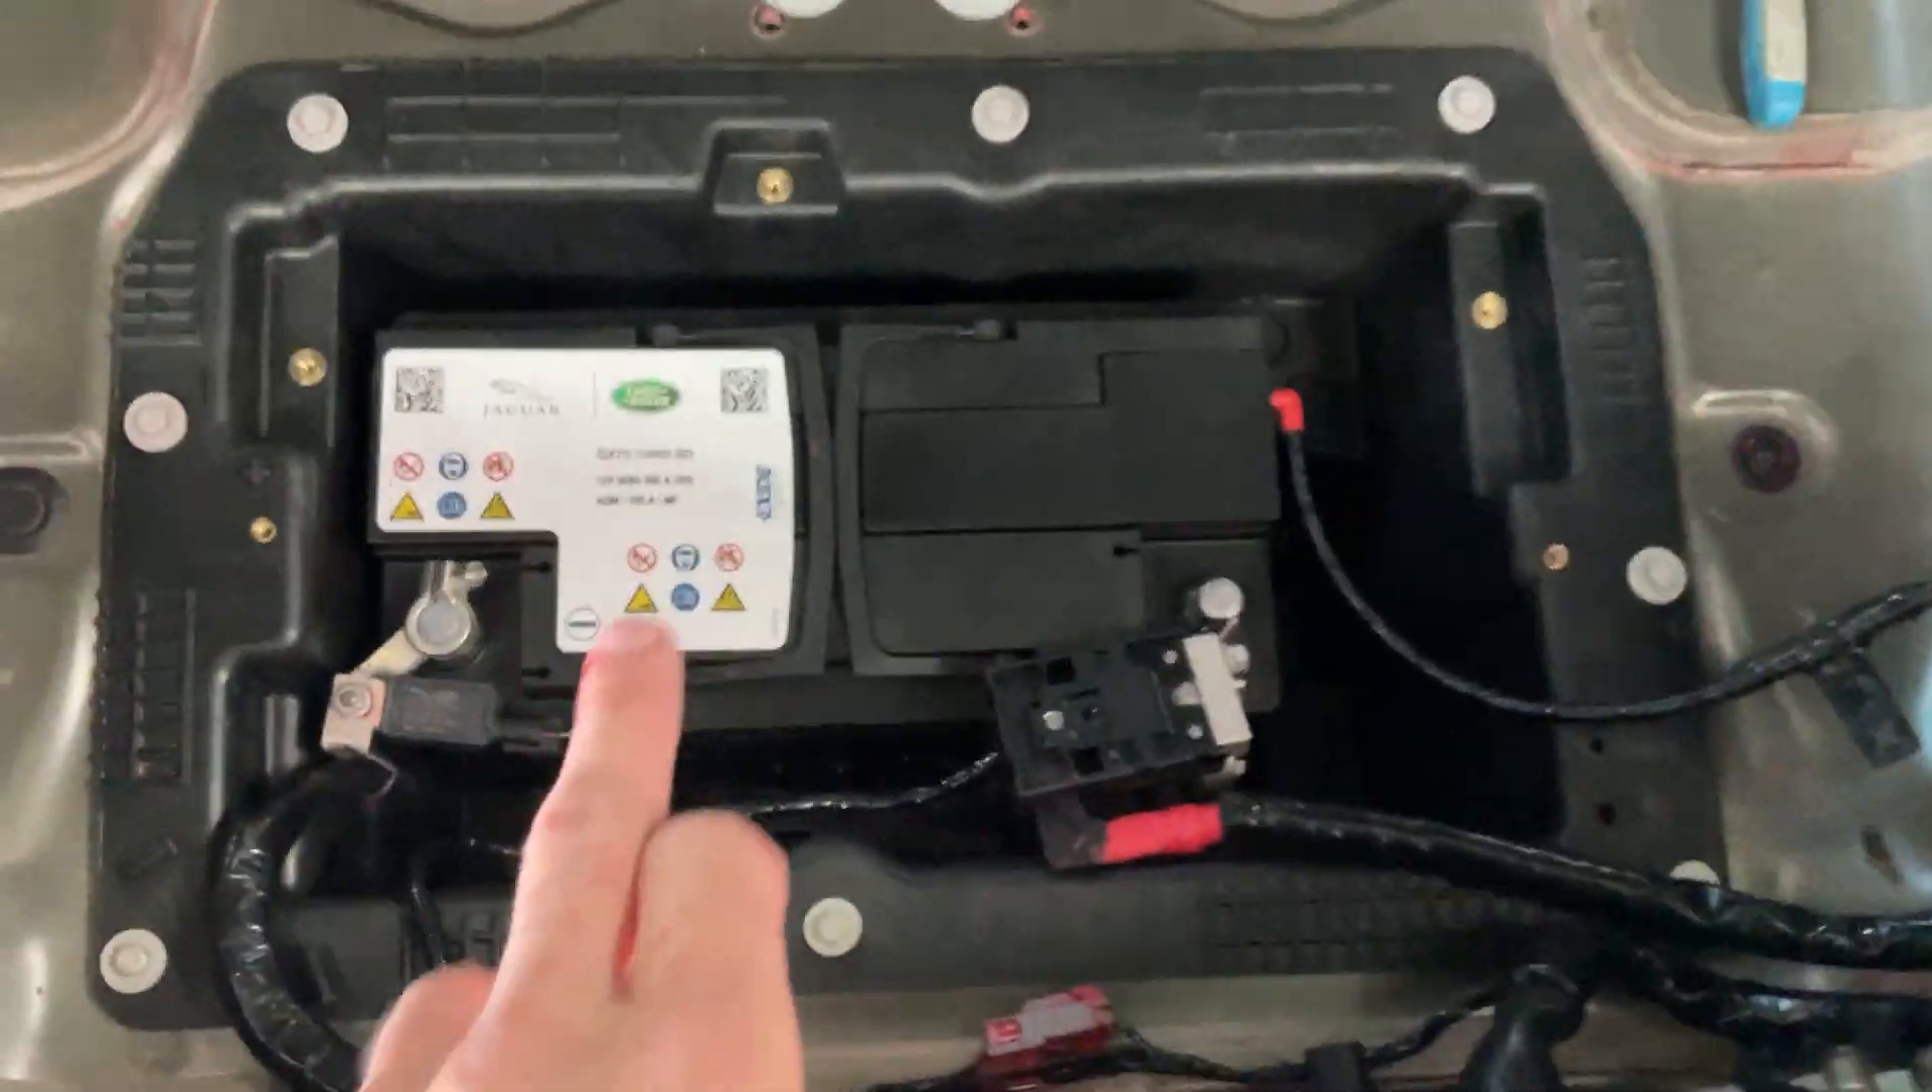We've now put all of this all the cabling back in and we've got the battery box back in with the battery.